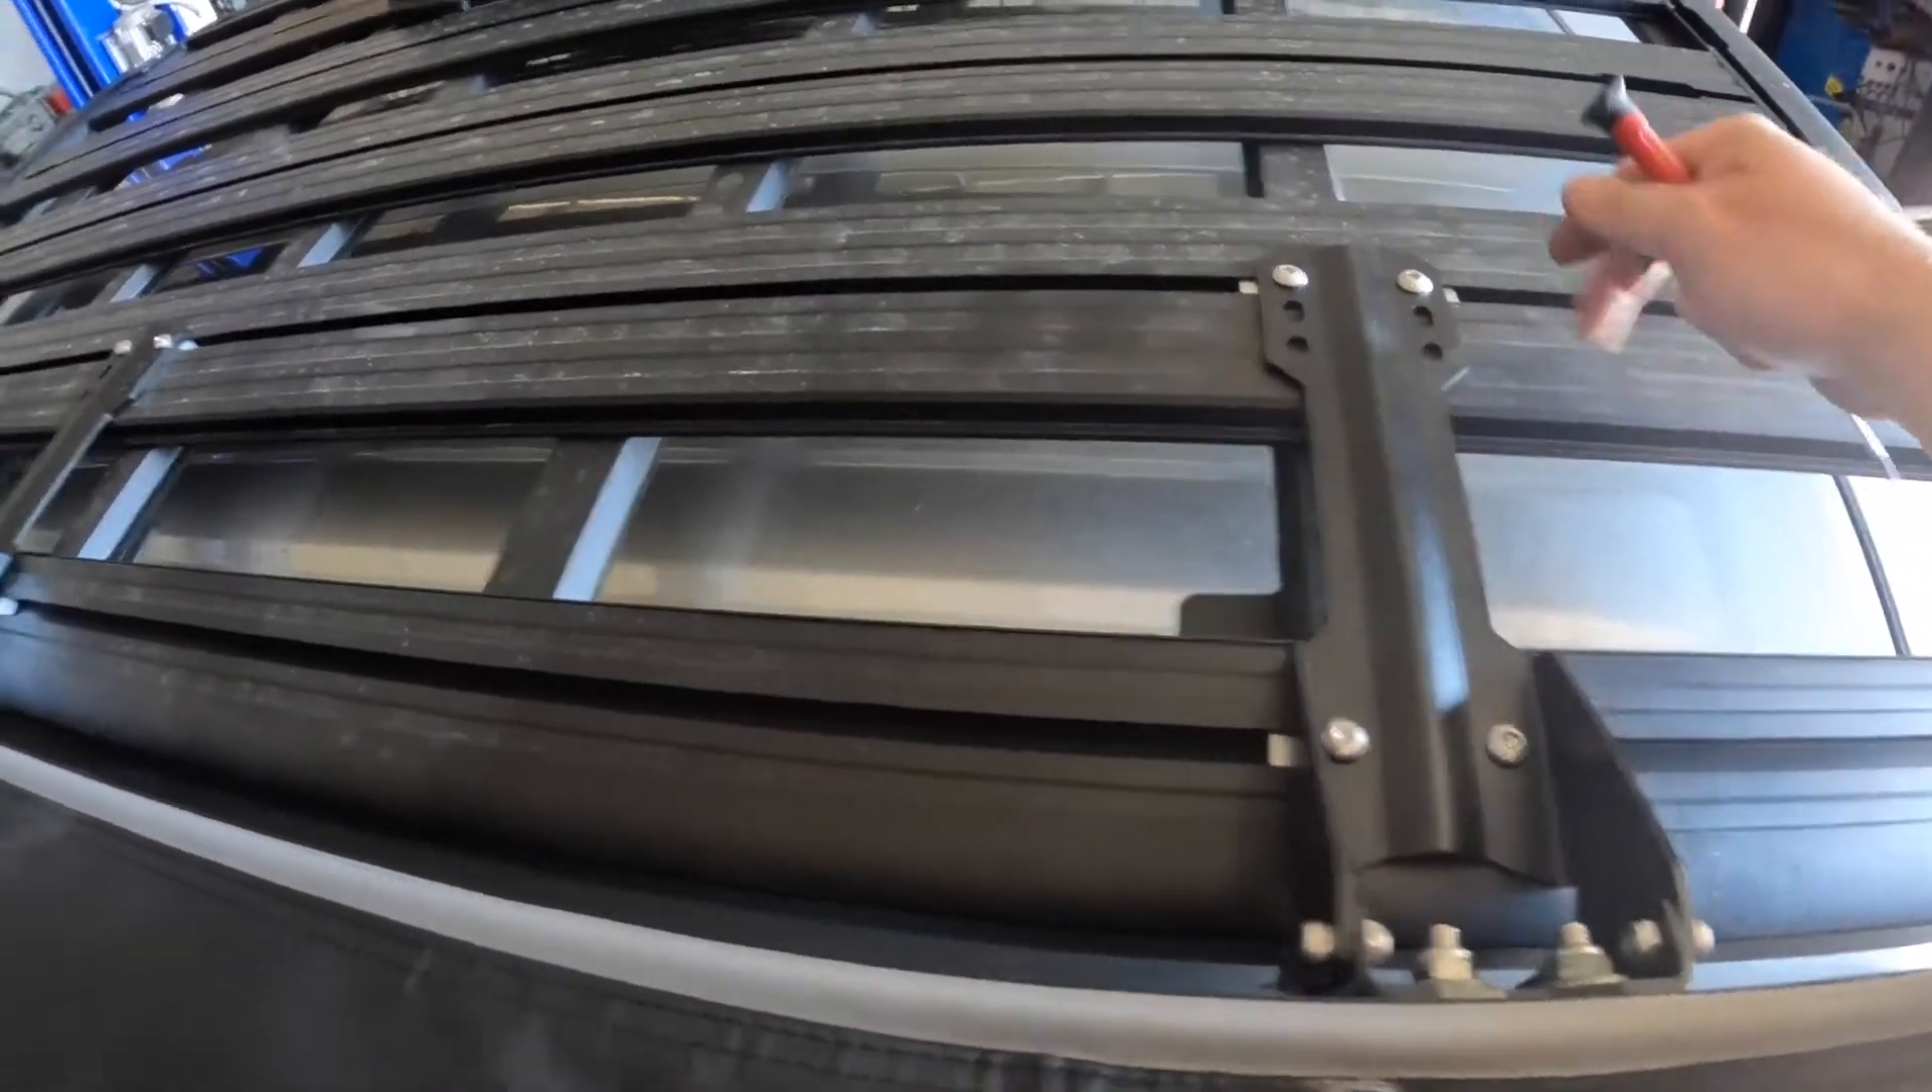This is how the brackets have worked out so they just fit perfectly across two rails.